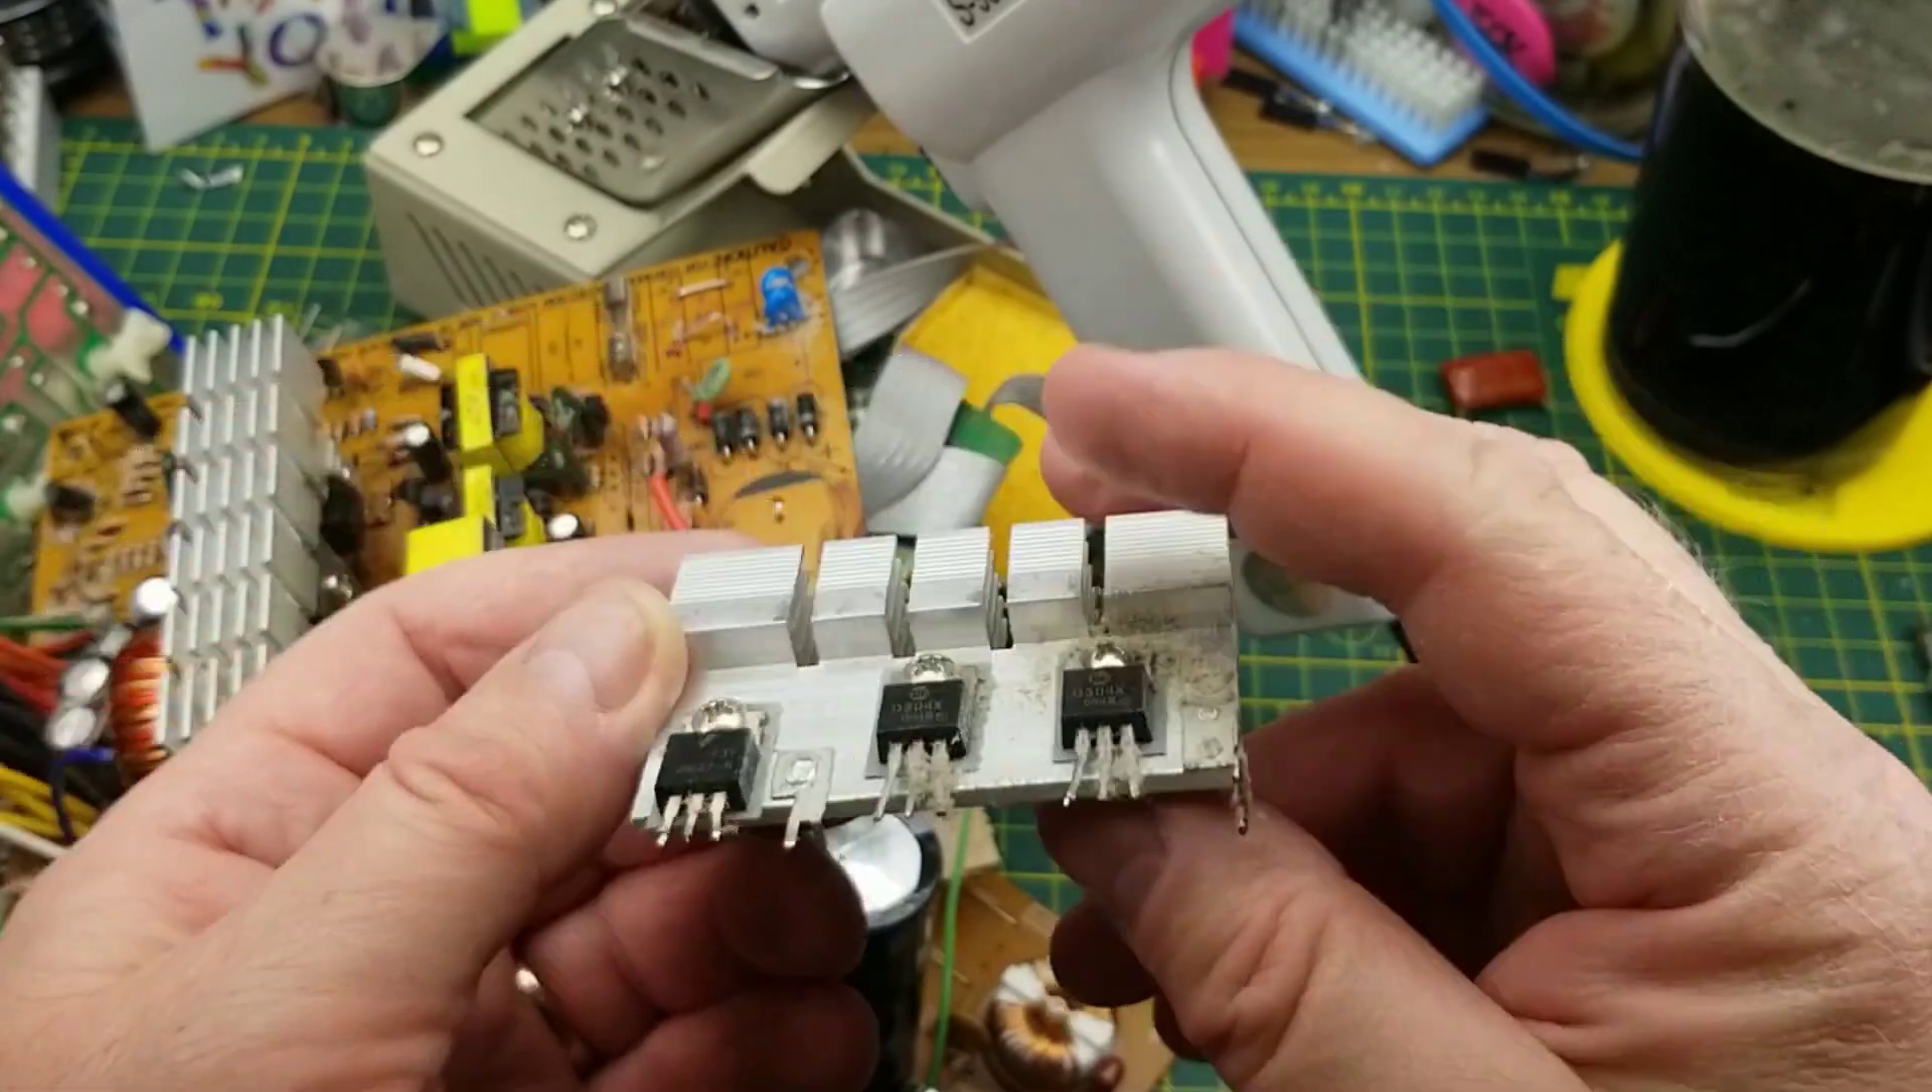One heat sink complete with some power transistors on it that was surprisingly easy.